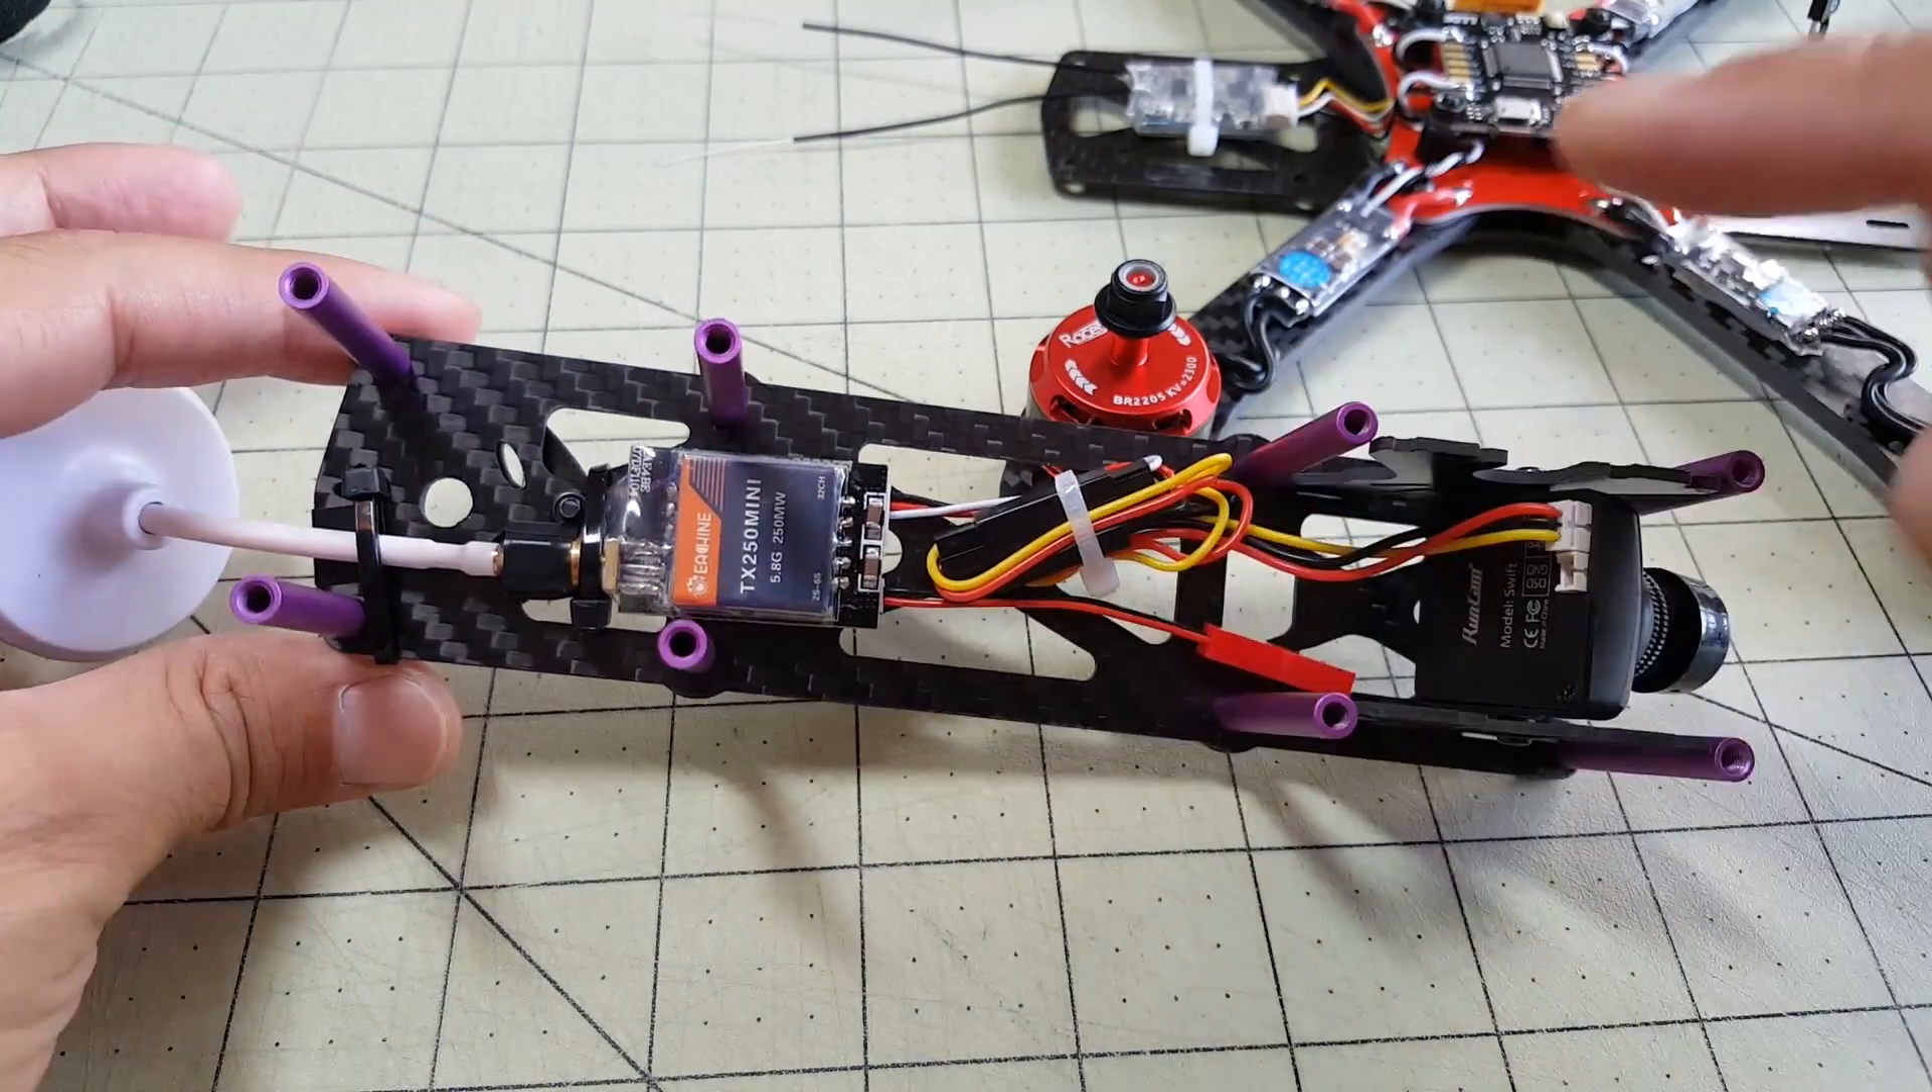So here on the bottom side of the top plate, I've installed the entire FPV system.